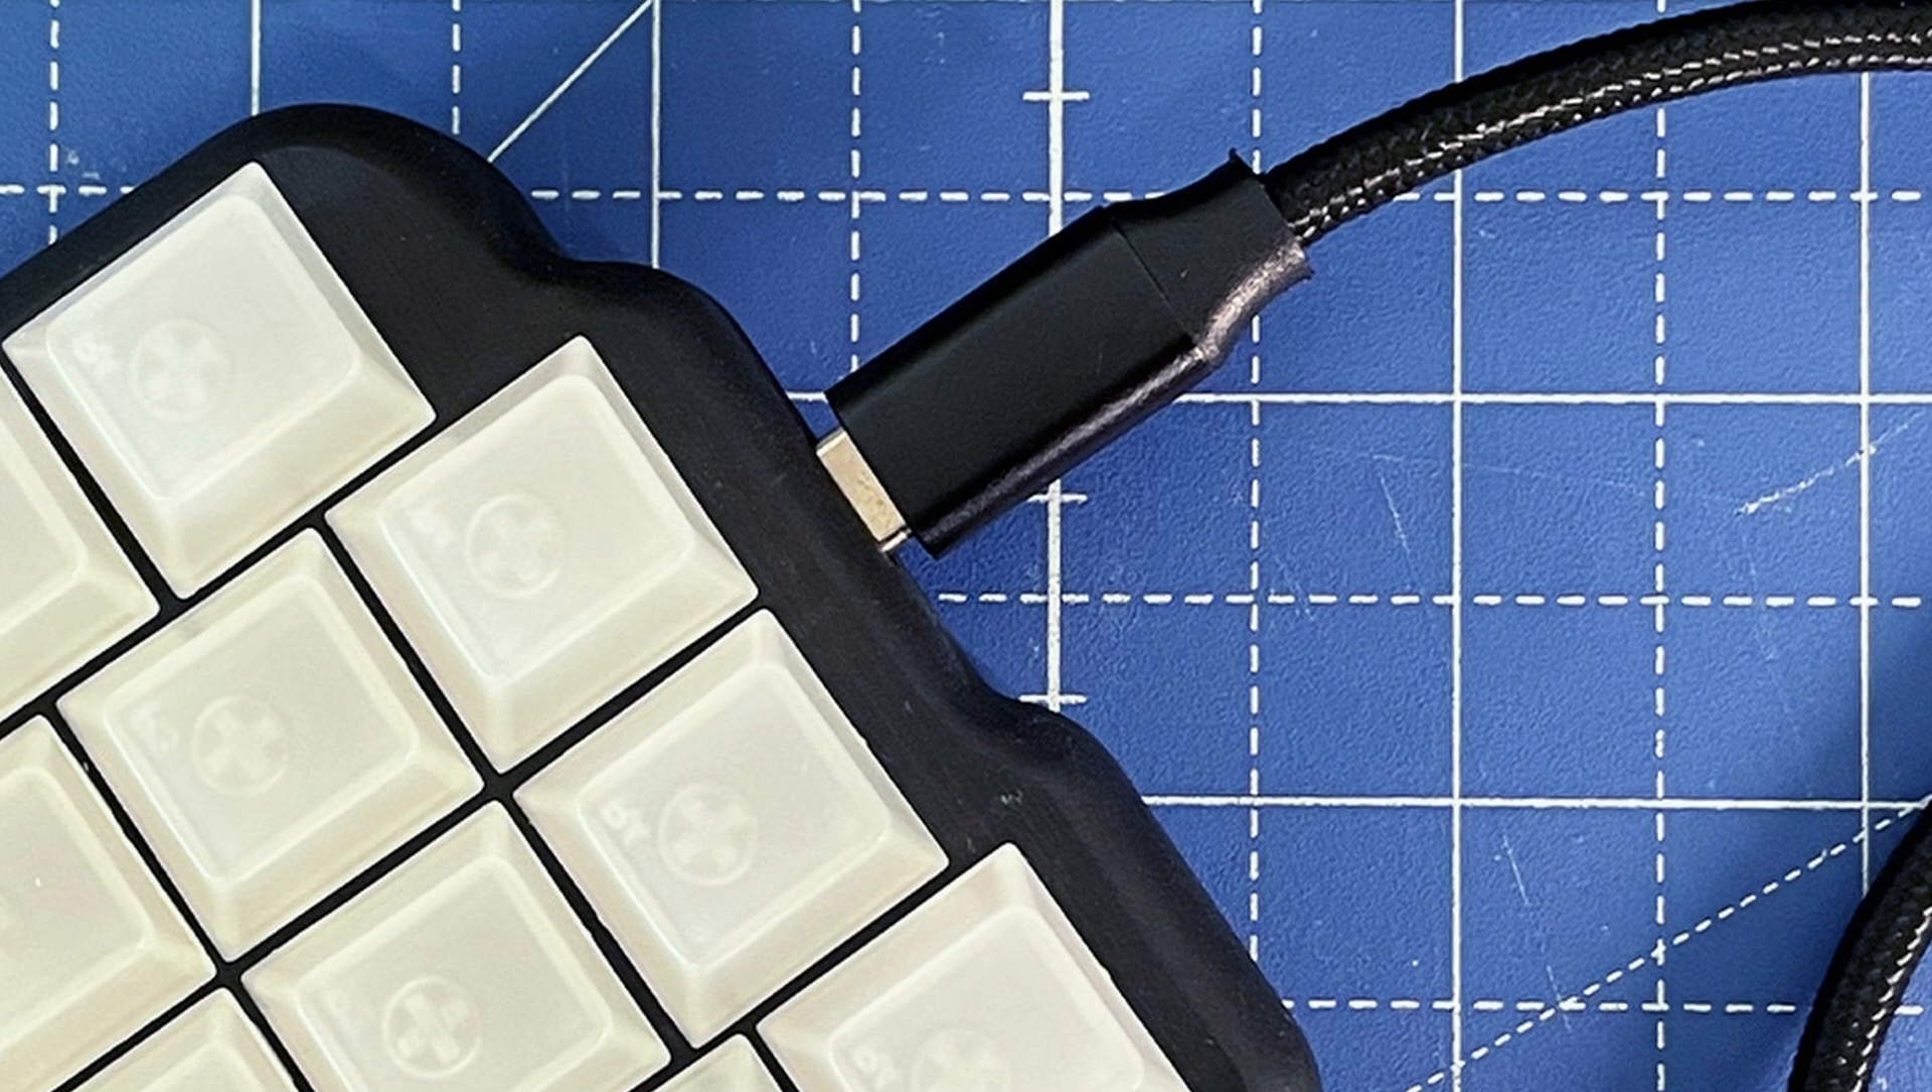We also found that you could see the metal part of the USB cable when plugged in.